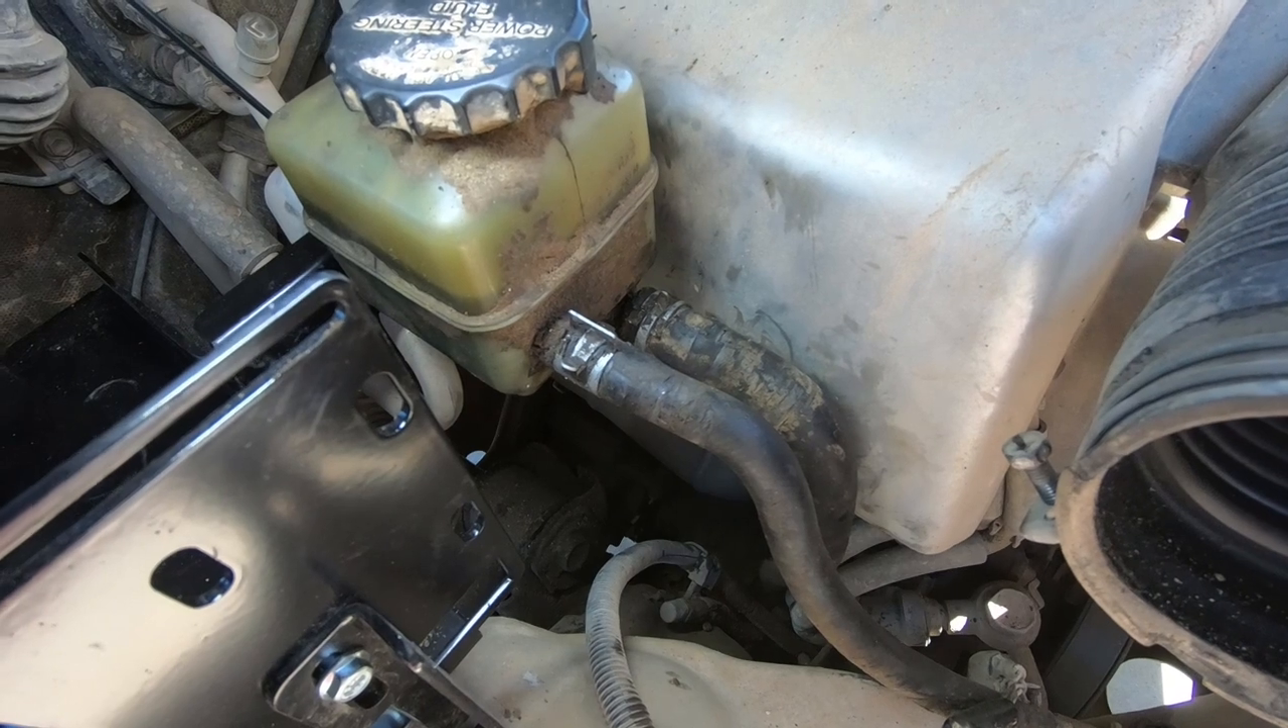I've got the power steering reservoir that I already put the hose clamps back on. They have a little bit of tension in them so you can rotate the hoses around or whatnot but they still have a little bit of tension.